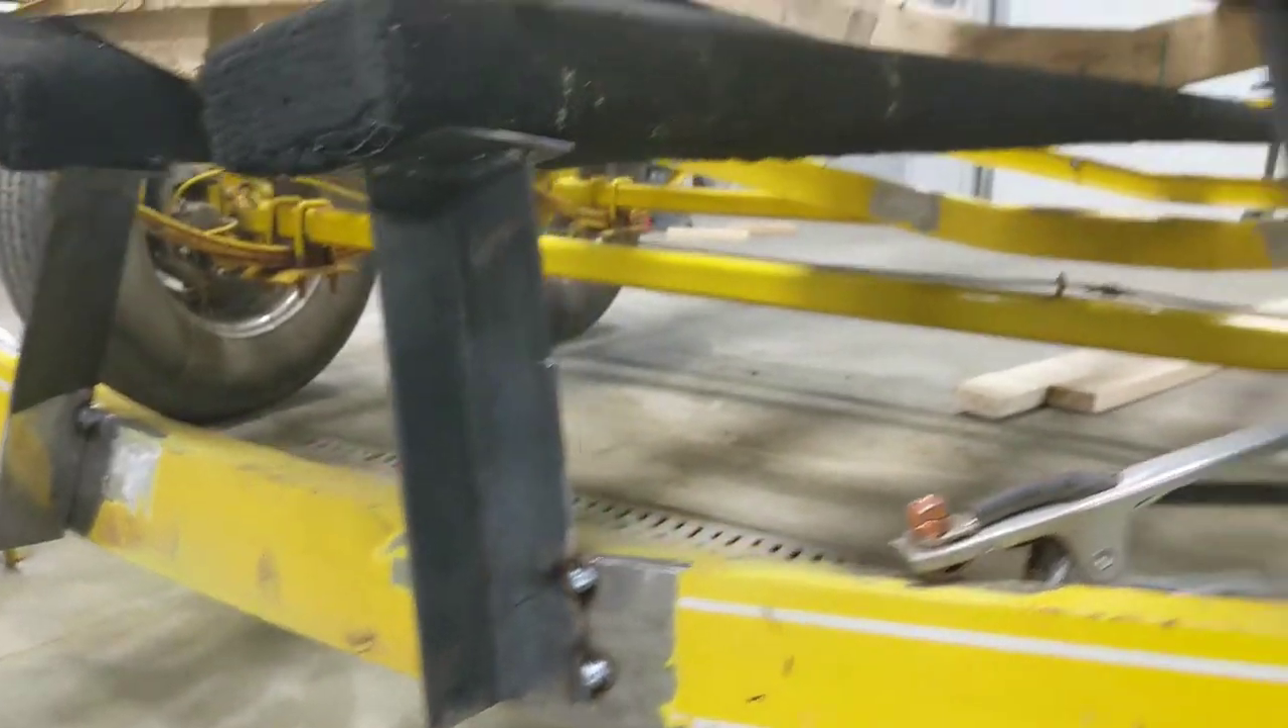I got a few of these stands tacked on and so you can see they're coming up to rise and meet the bunks right where they are.